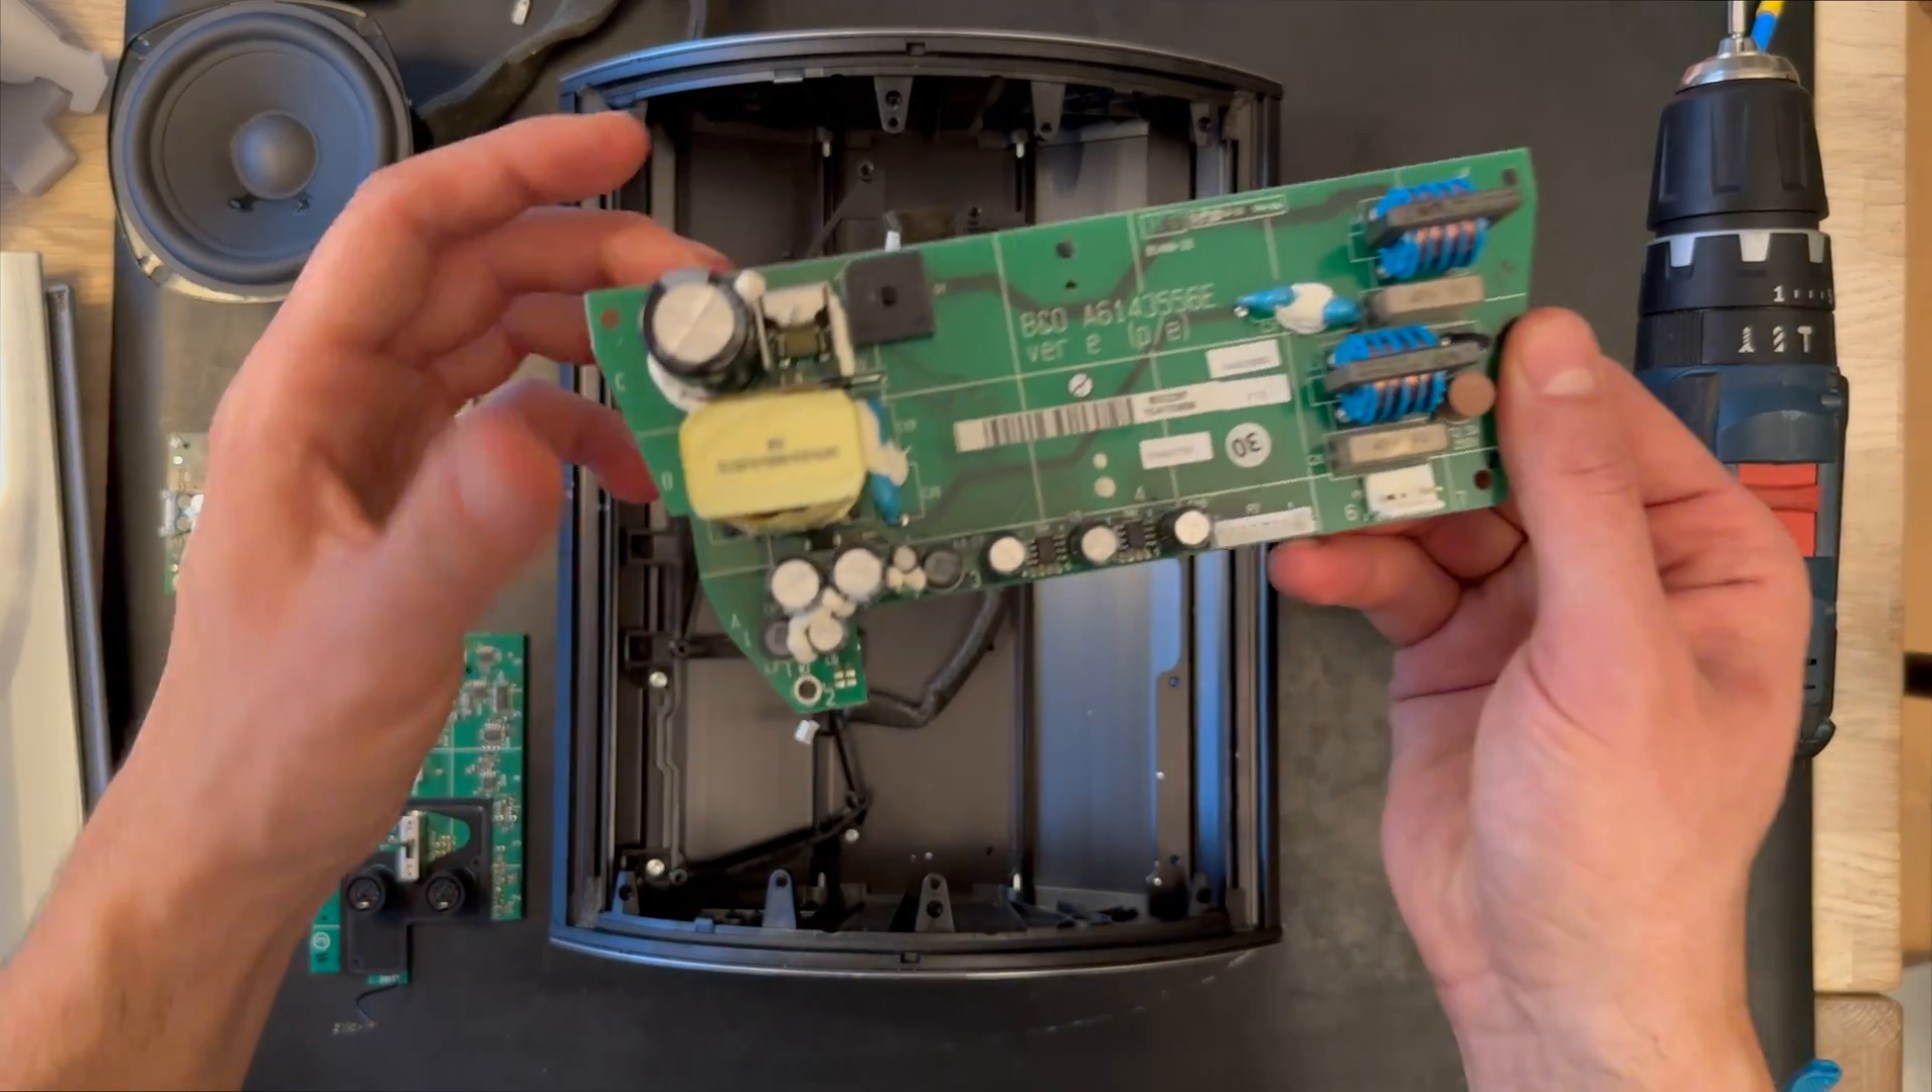So all the screws are are removed from the the power supply board.